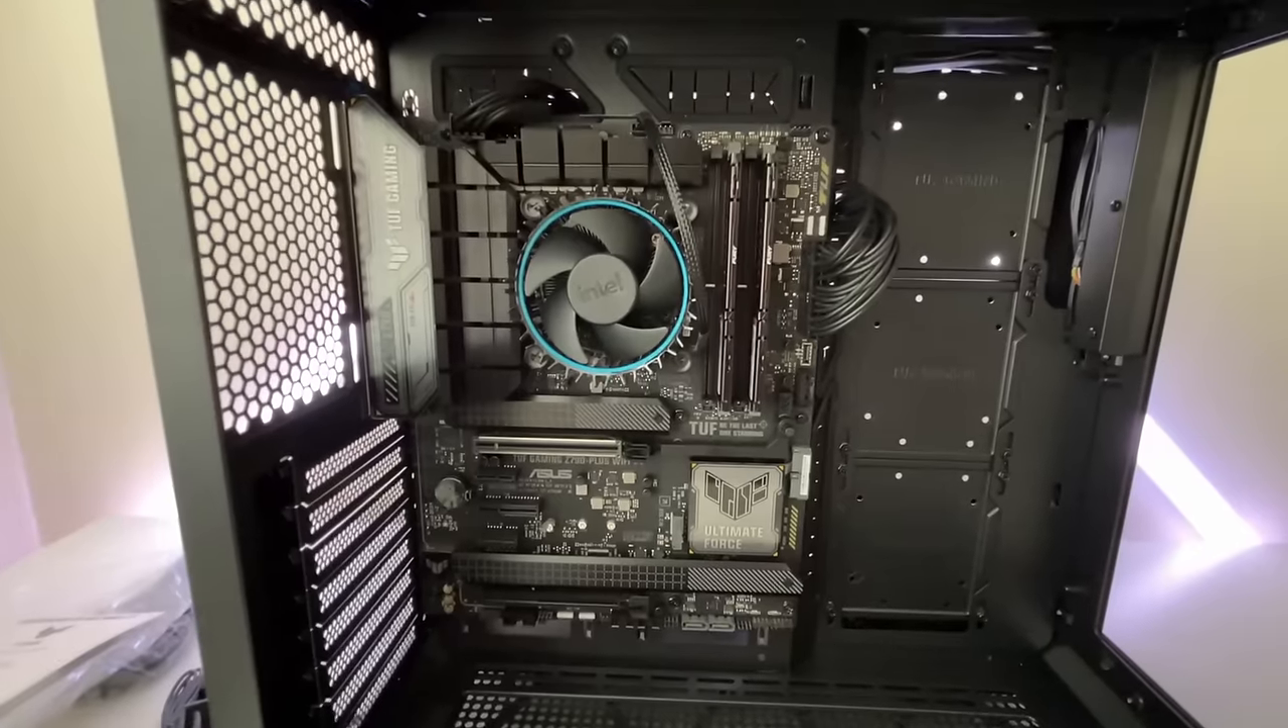I finished setting up my motherboard. There are a few more cables I need to finish up once my graphics card is installed.